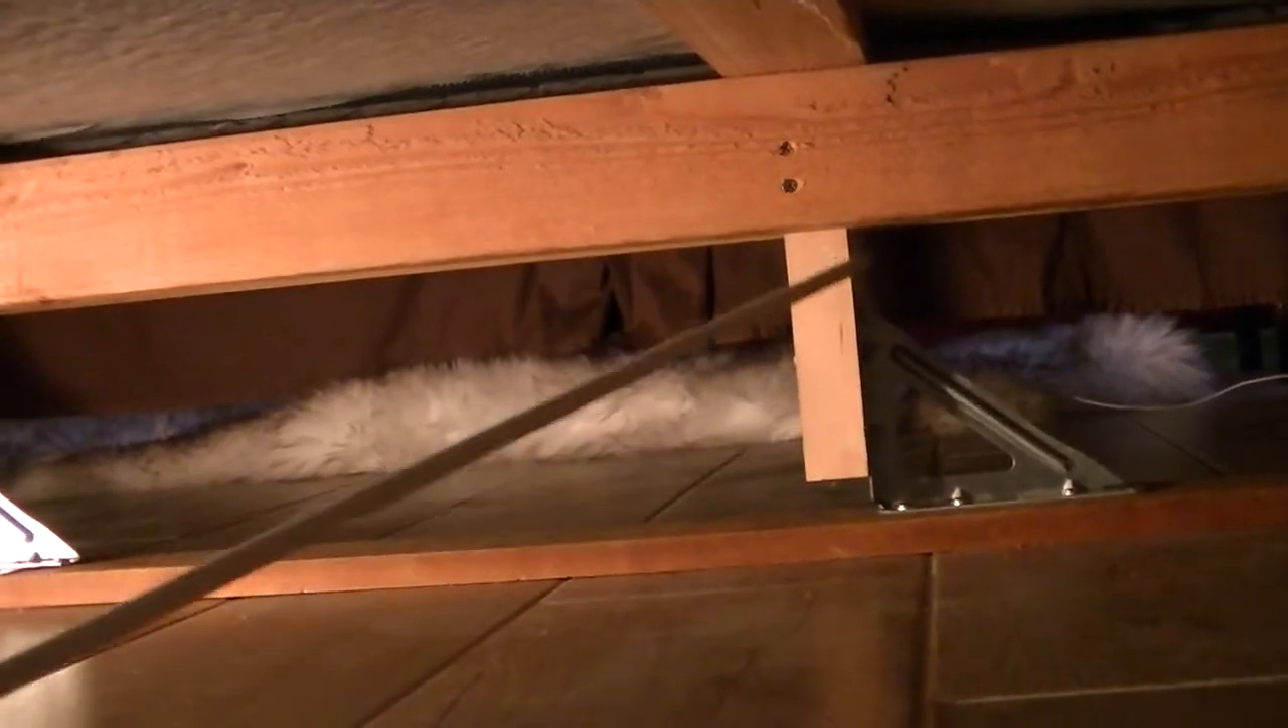And so I butted the brackets up to this vertical piece of 2x2 here.